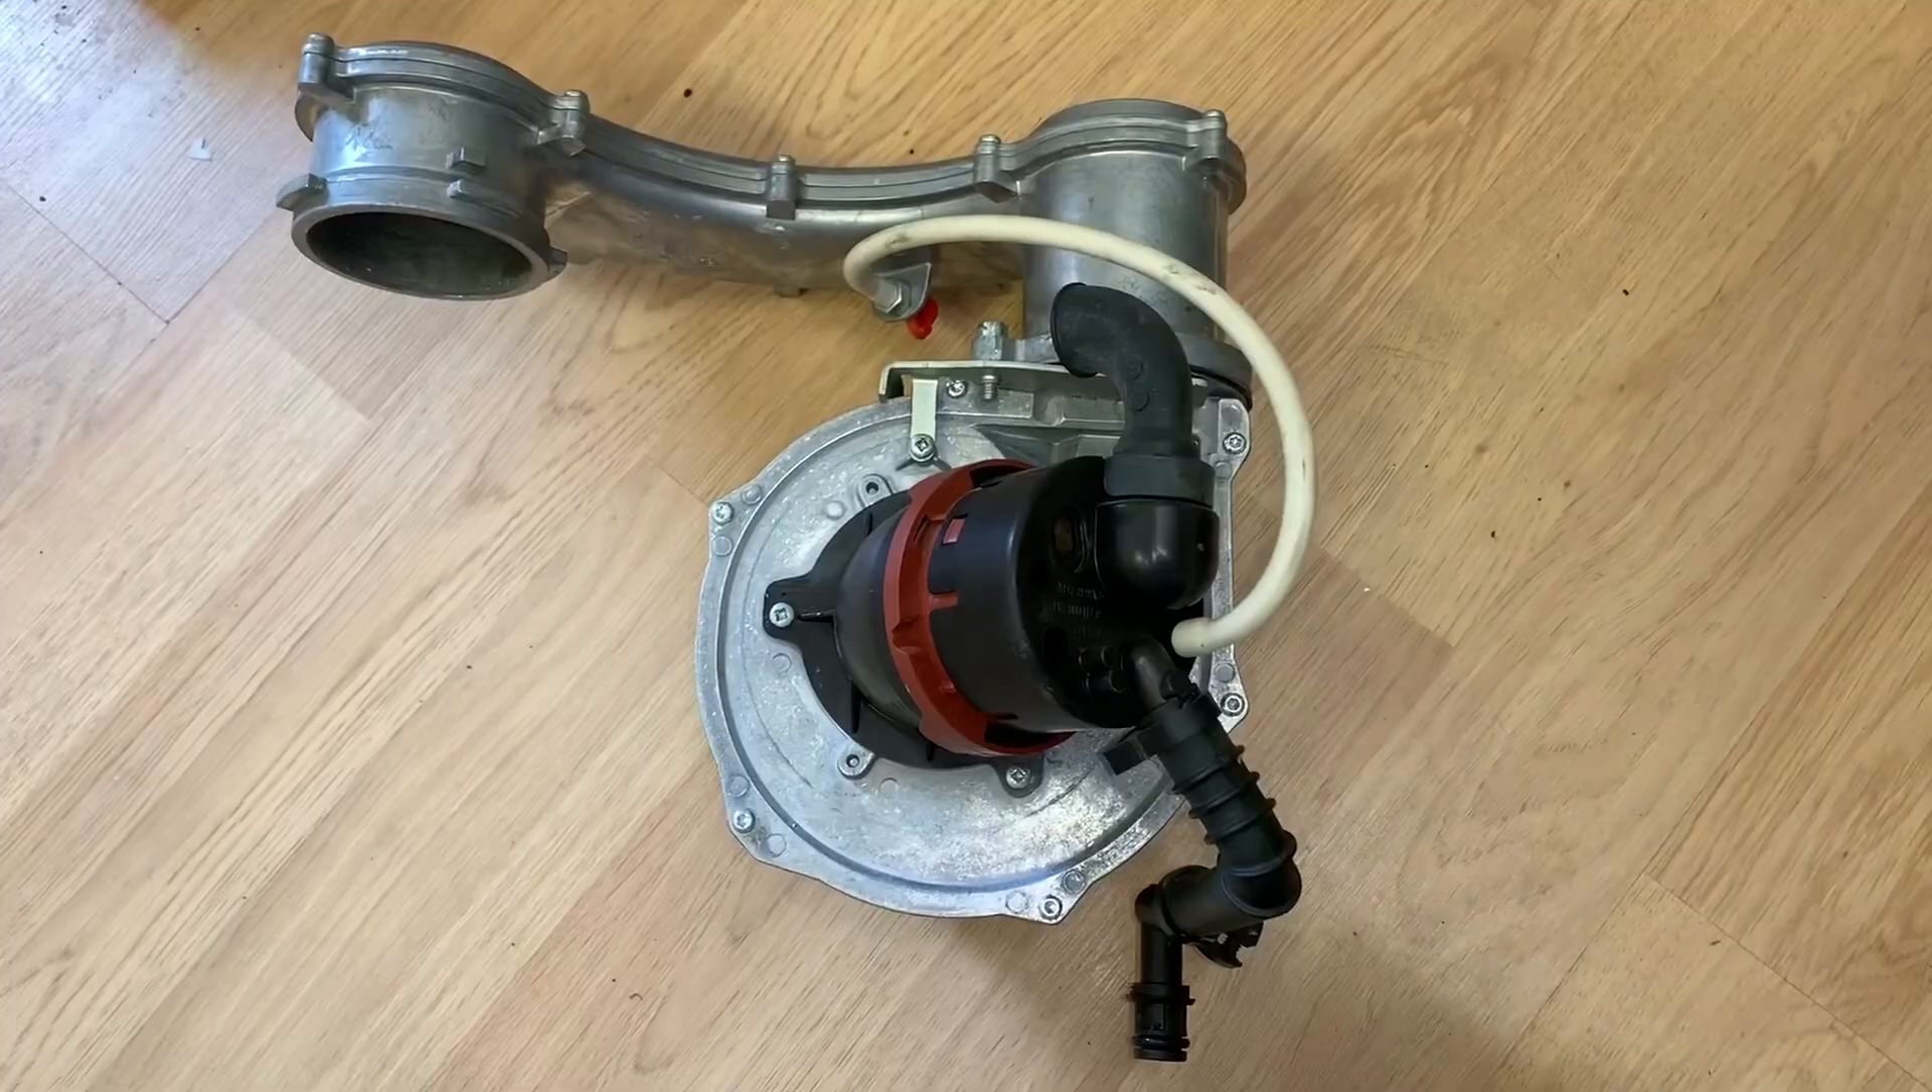So, now we've got this fan out, let's have a look in here a bit more closely.